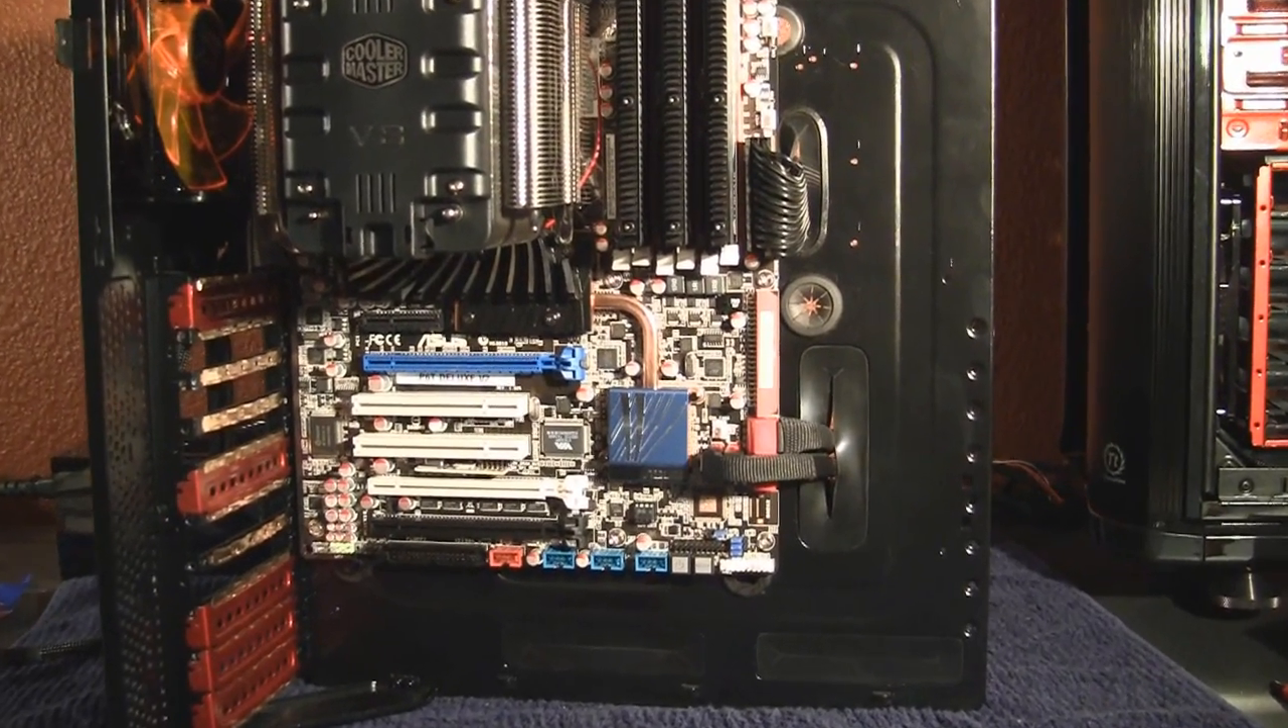All right guys I went ahead and reinstalled the motherboard.